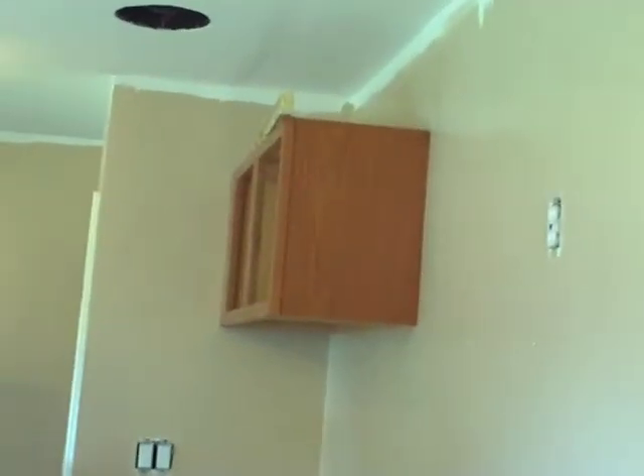Okay, there's, we've got the first cupboard up on the stove side.